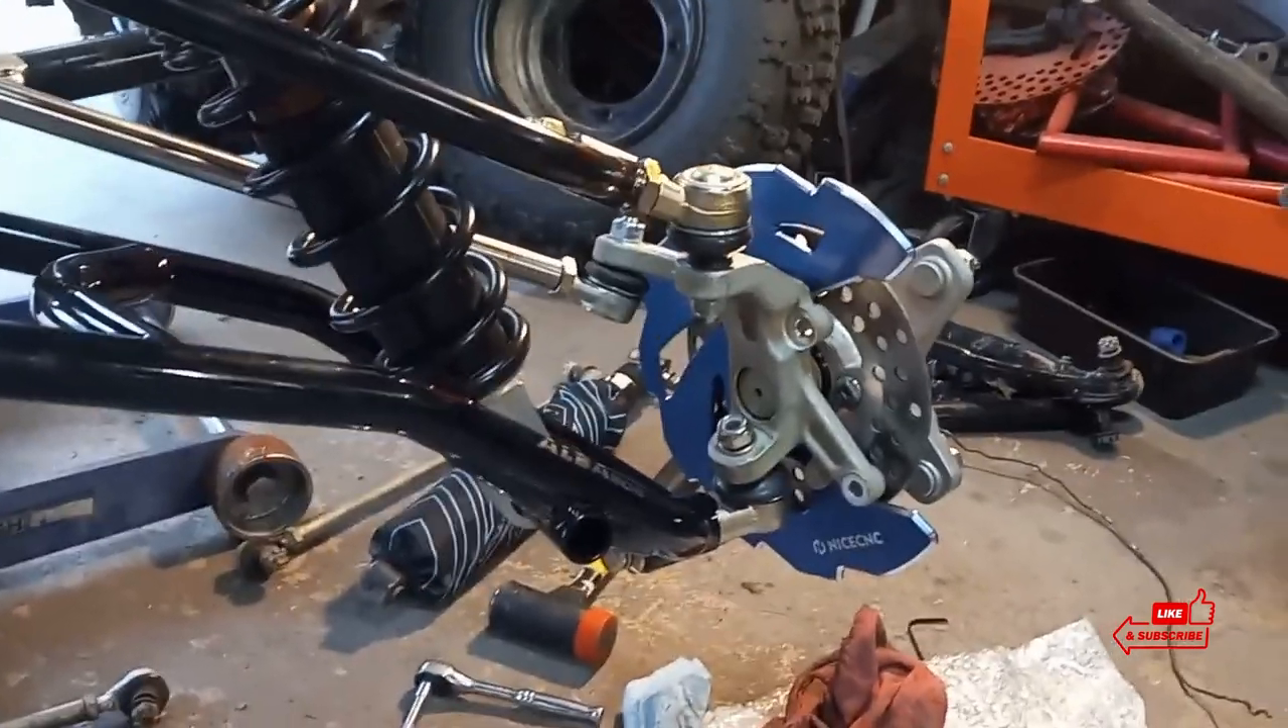There's that brake rotor guard on there.